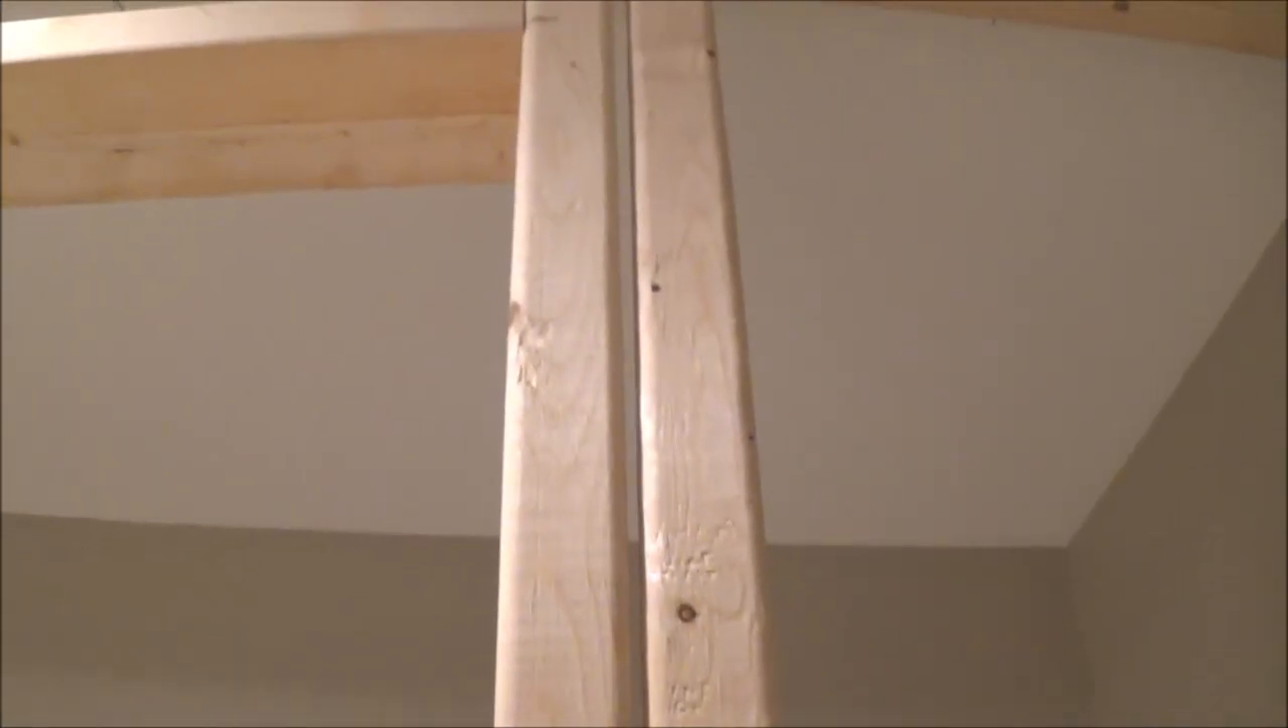But then nearing the top, a big space opens up and that's because the boards are twisted.